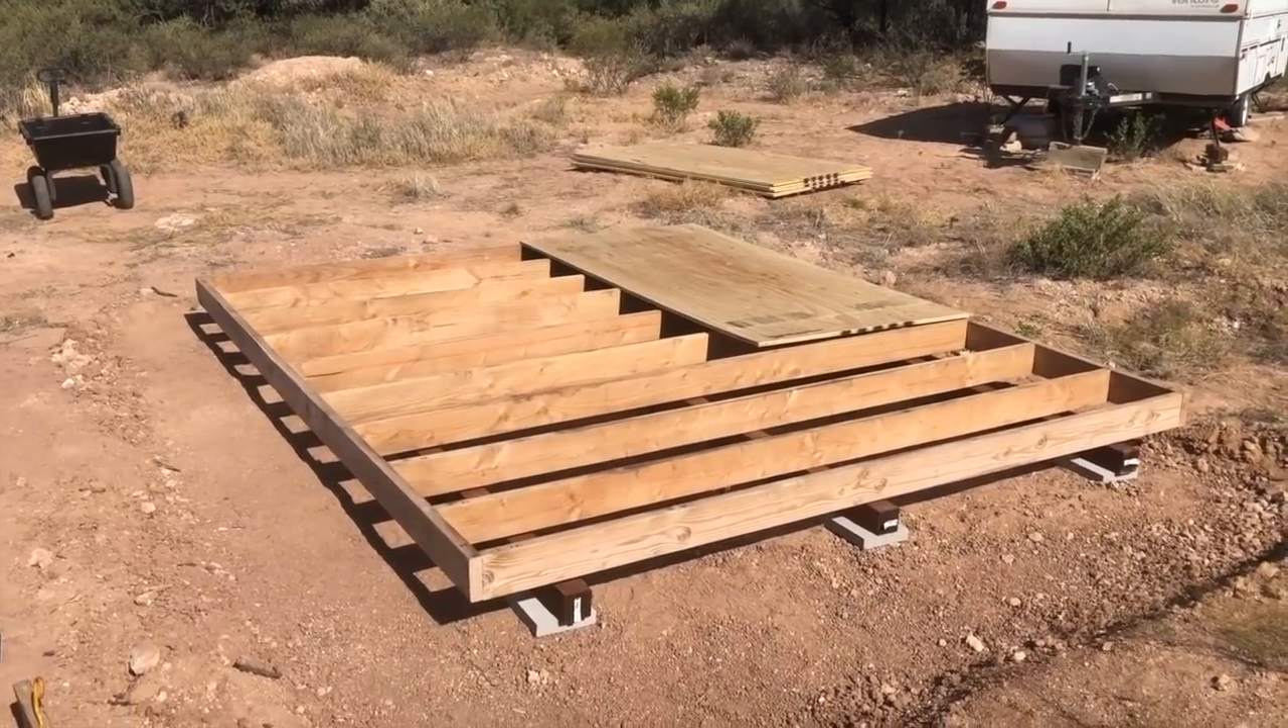So here we are with the joist system all reassembled.